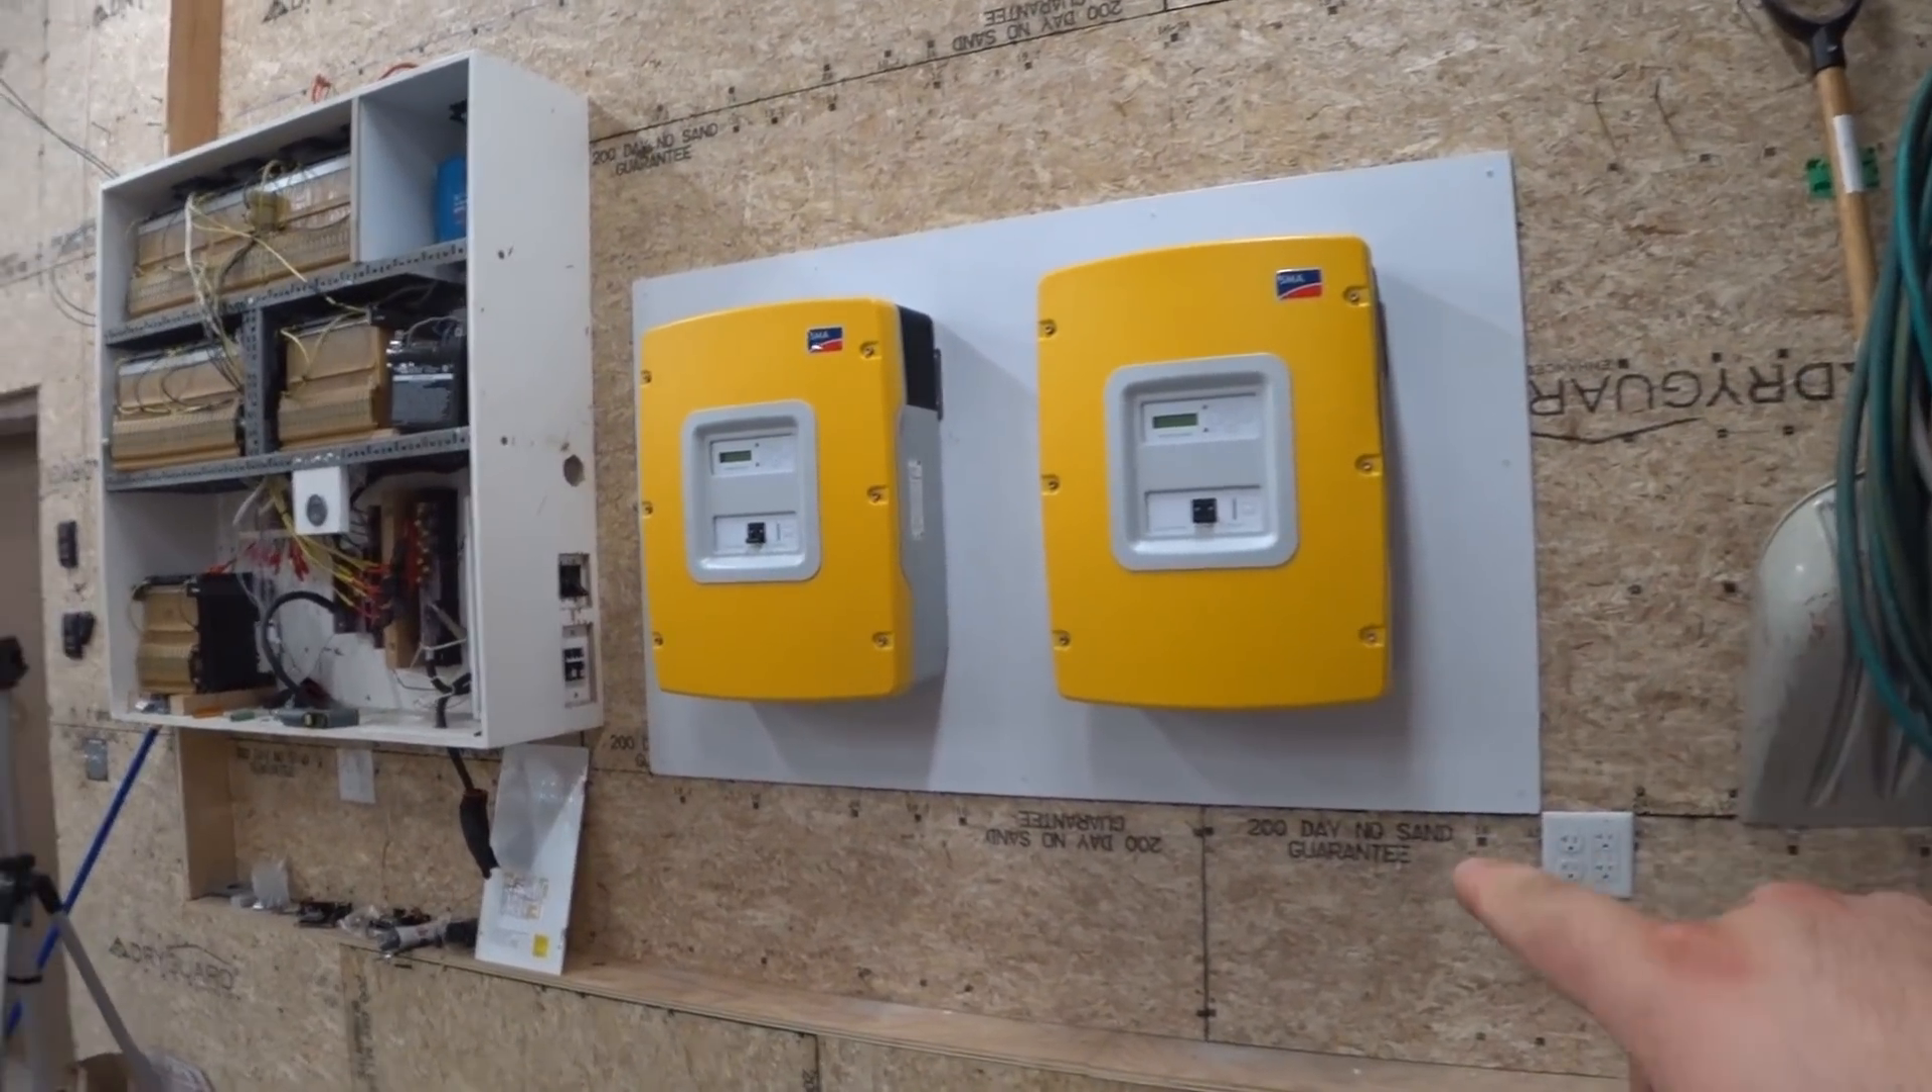Finally got the new inverters up.